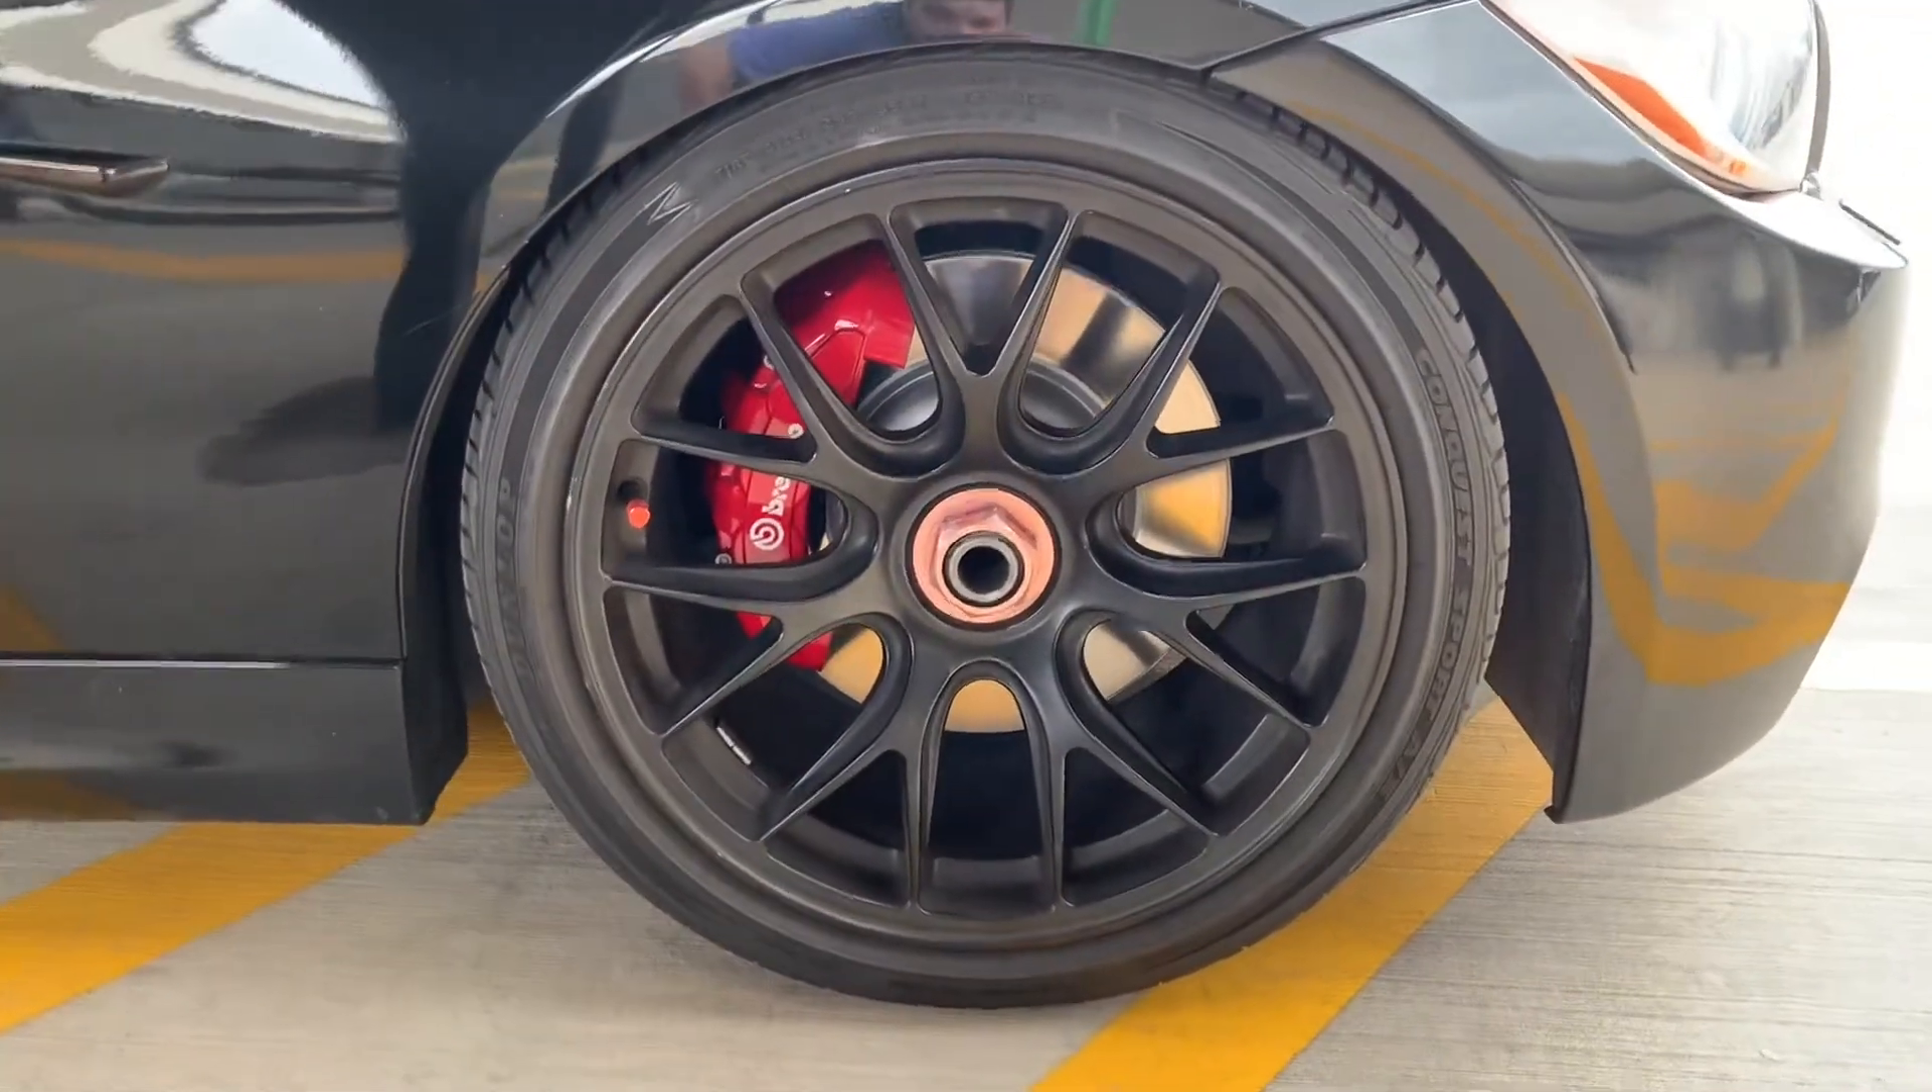As you can see I have the fronts on and they look beautiful they fit just right they look they matched up exactly like what I said.